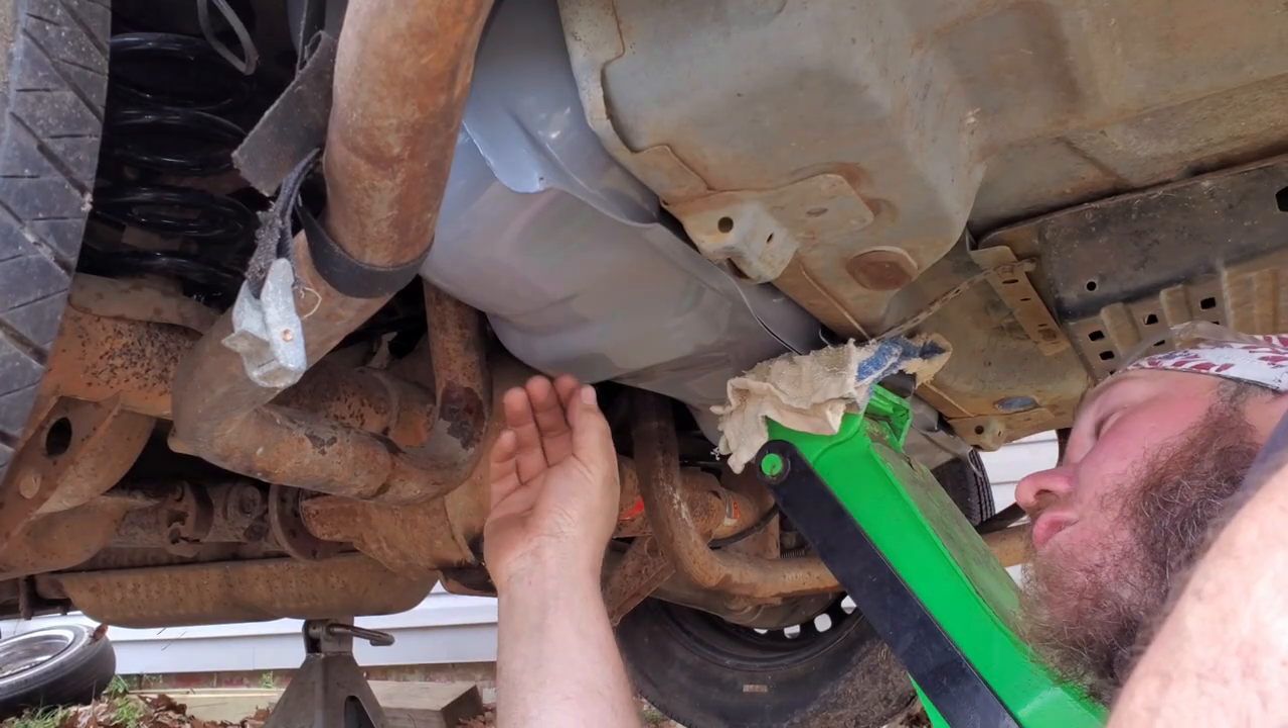So we got our fuel tank up in place.